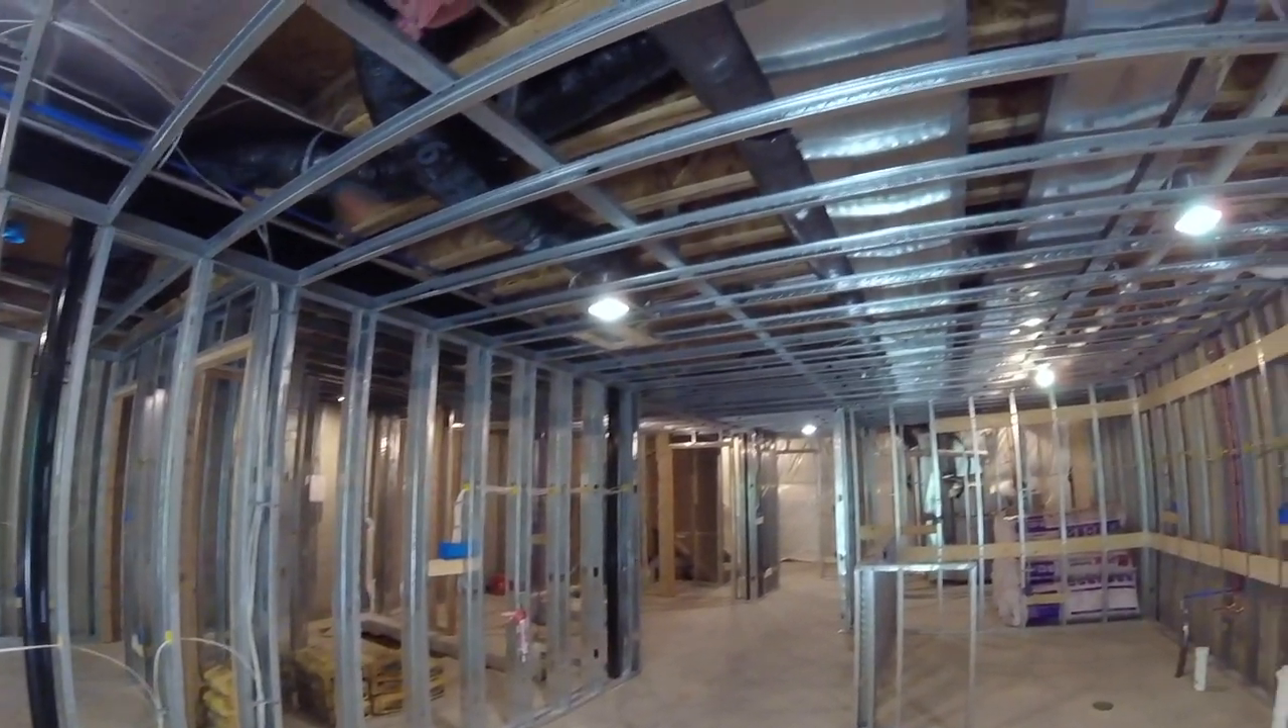Alright, so we have a basement here that has been all framed out with metal studs.